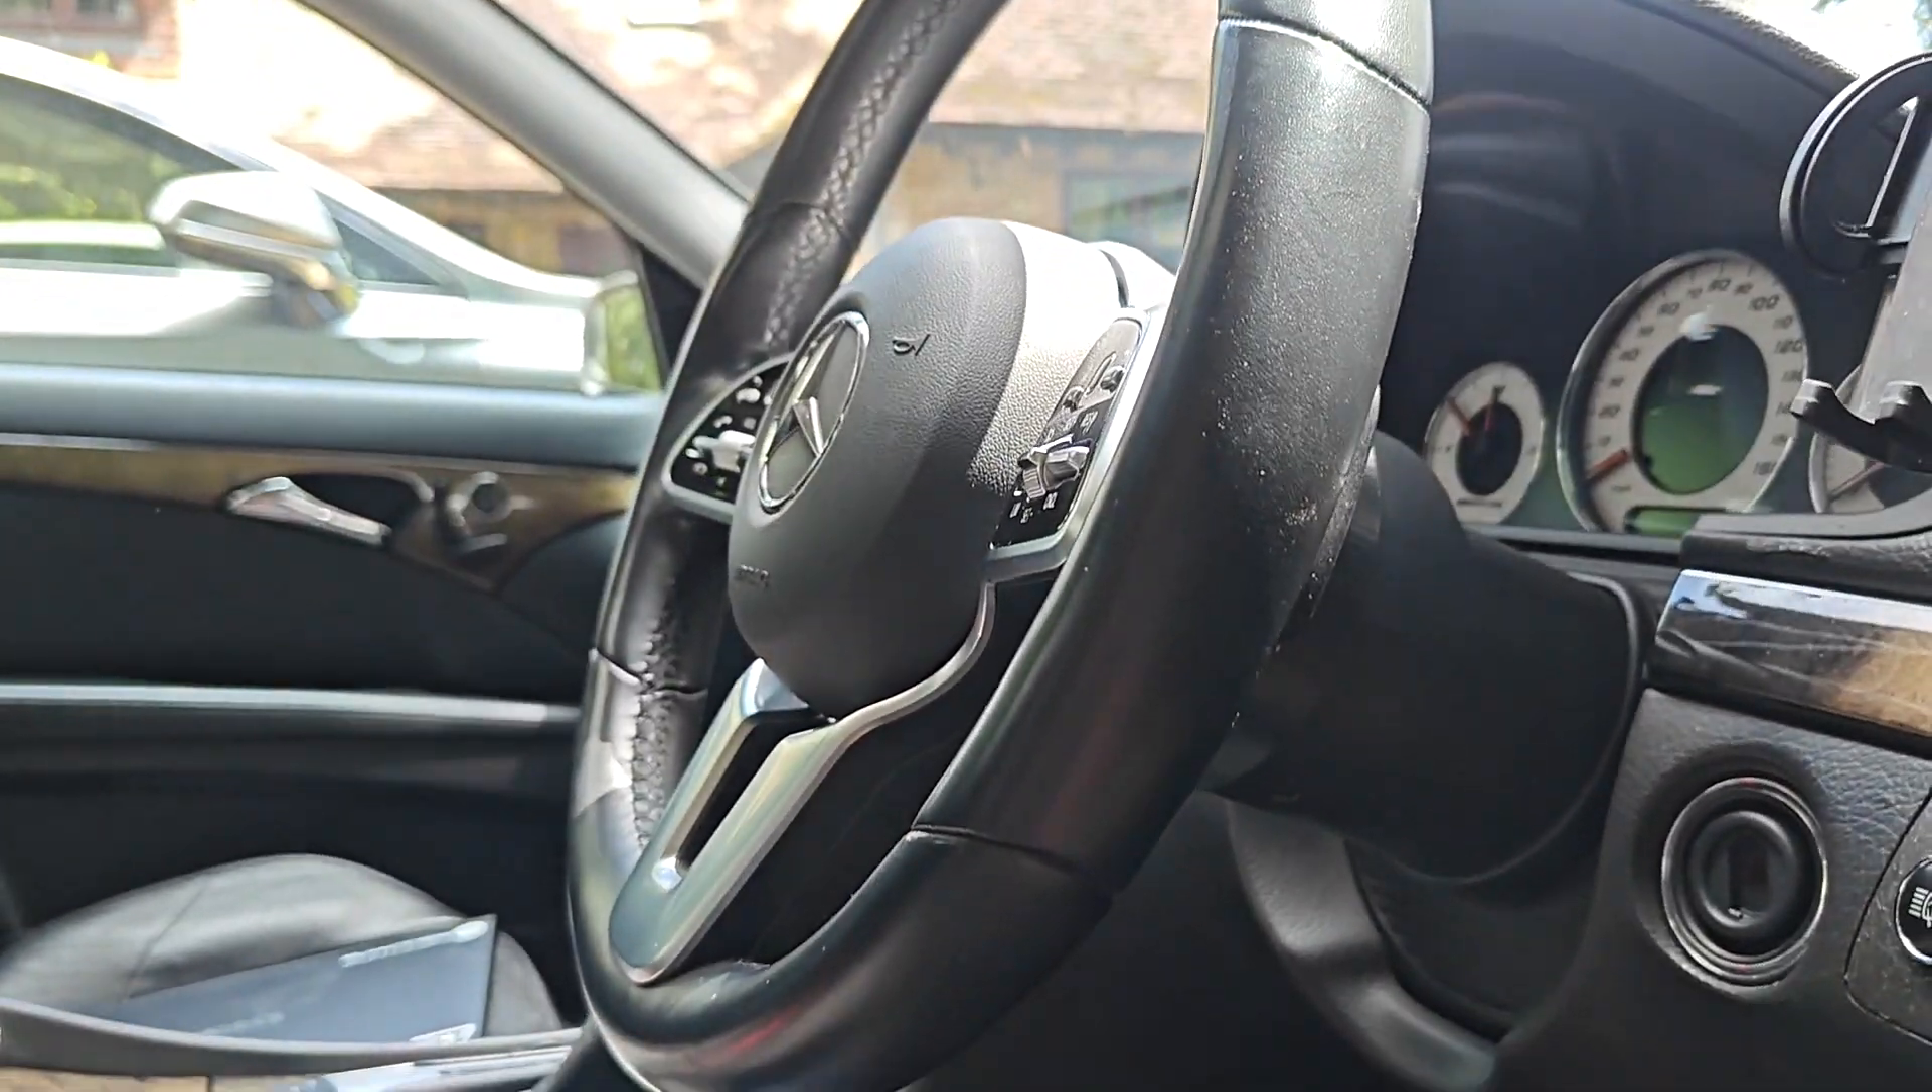I've got the airbag now on.